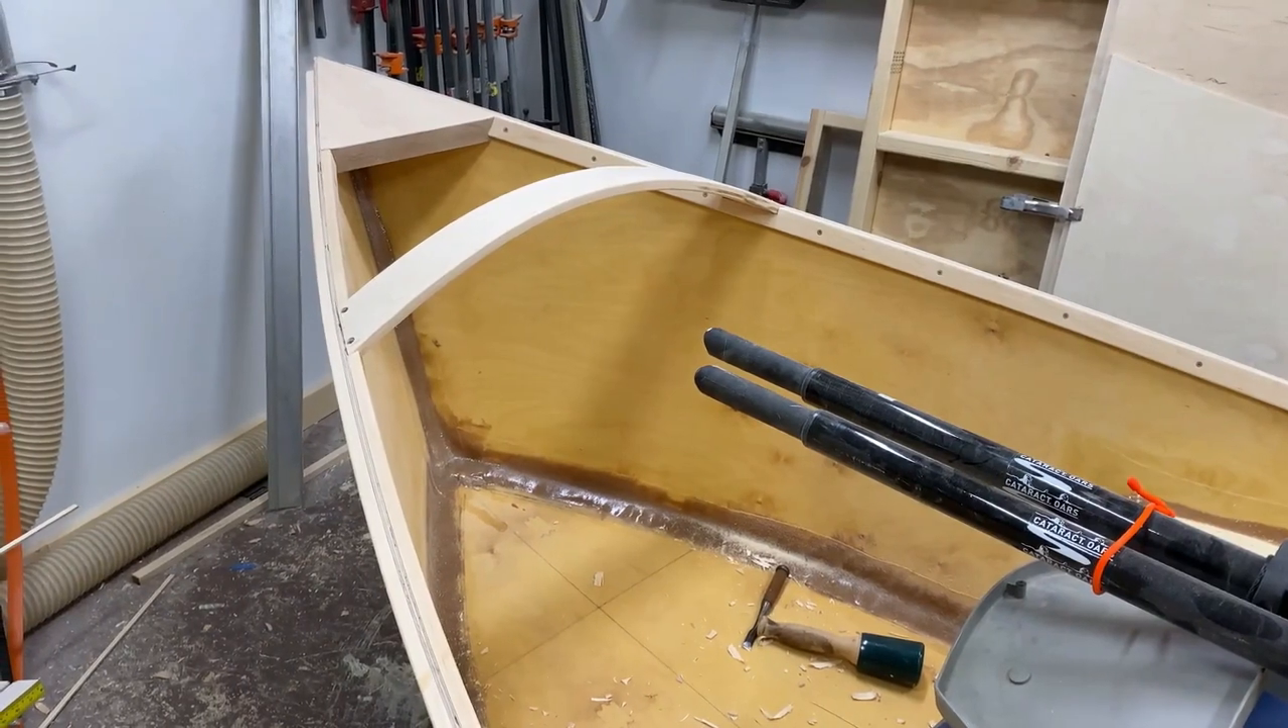So, we got the curved piece of the knee brace put on.